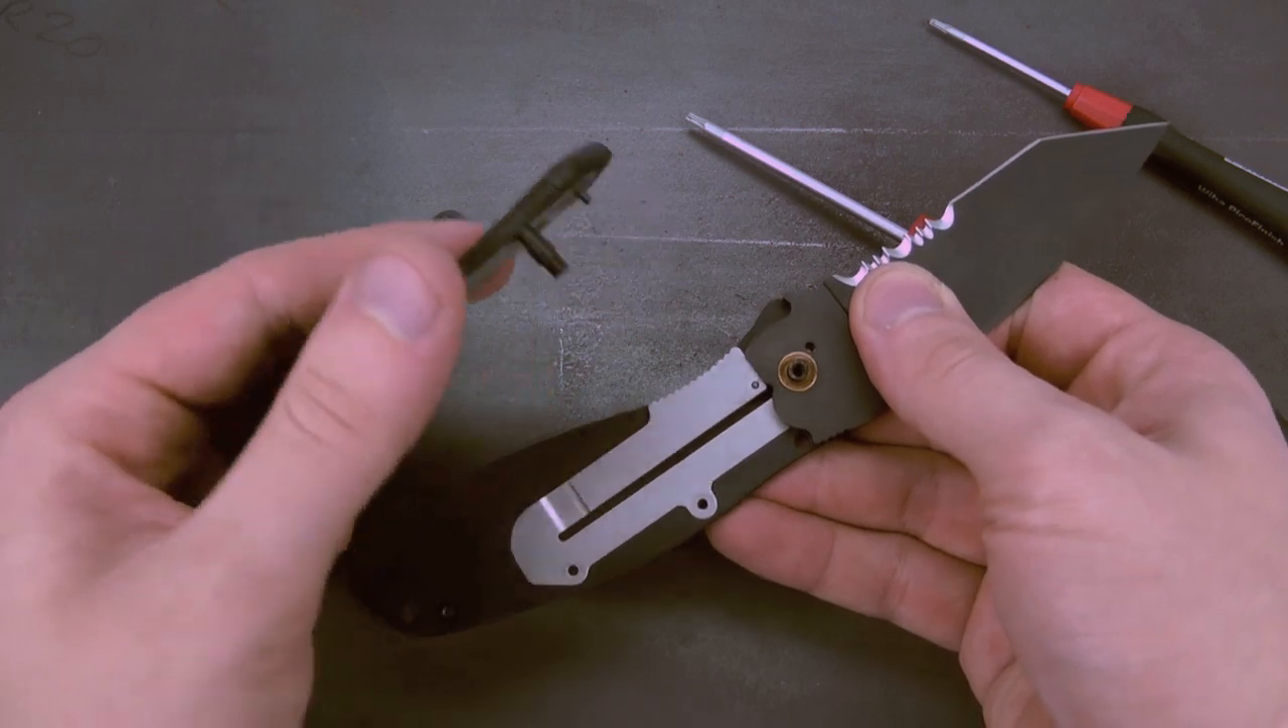All I'm going to do is just pop off the front scale, just like so. And there you have it.